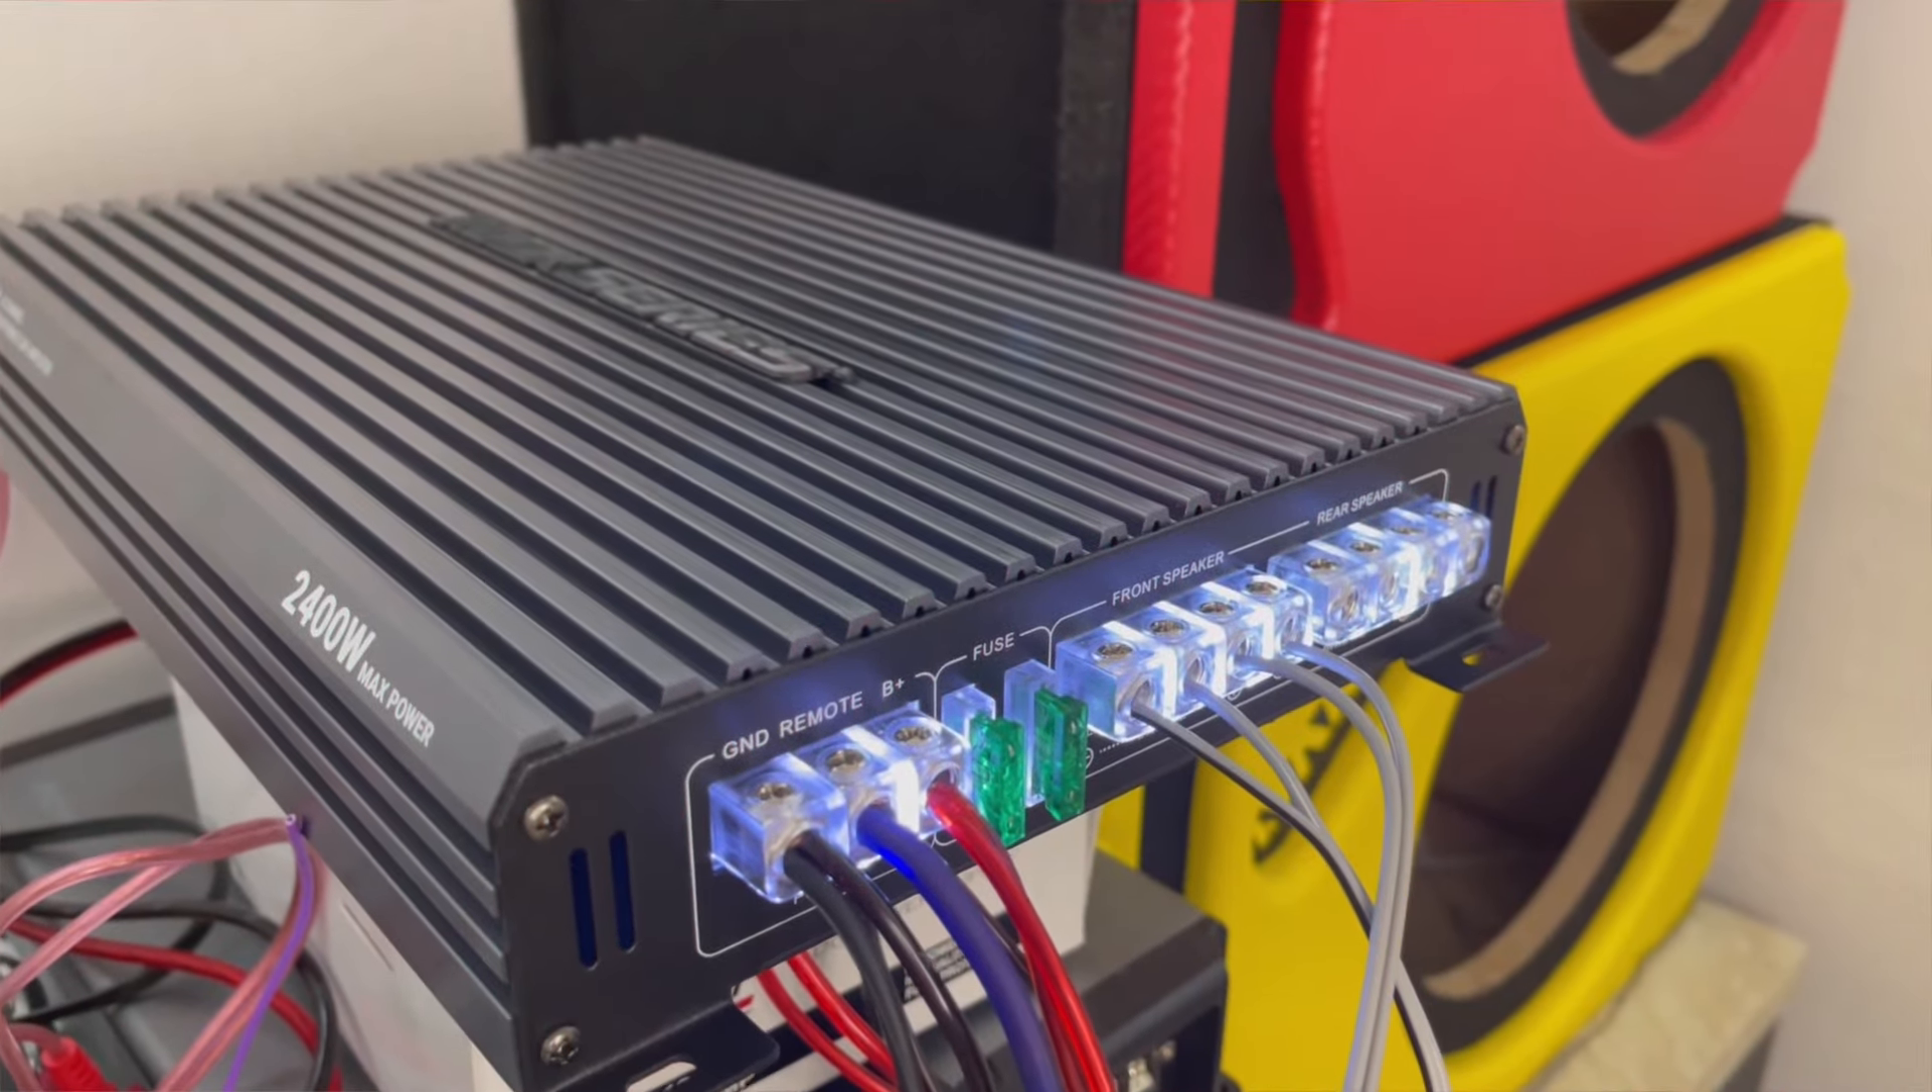Y listo, ya tenemos nuestro amplificador conectado muy fácilmente.